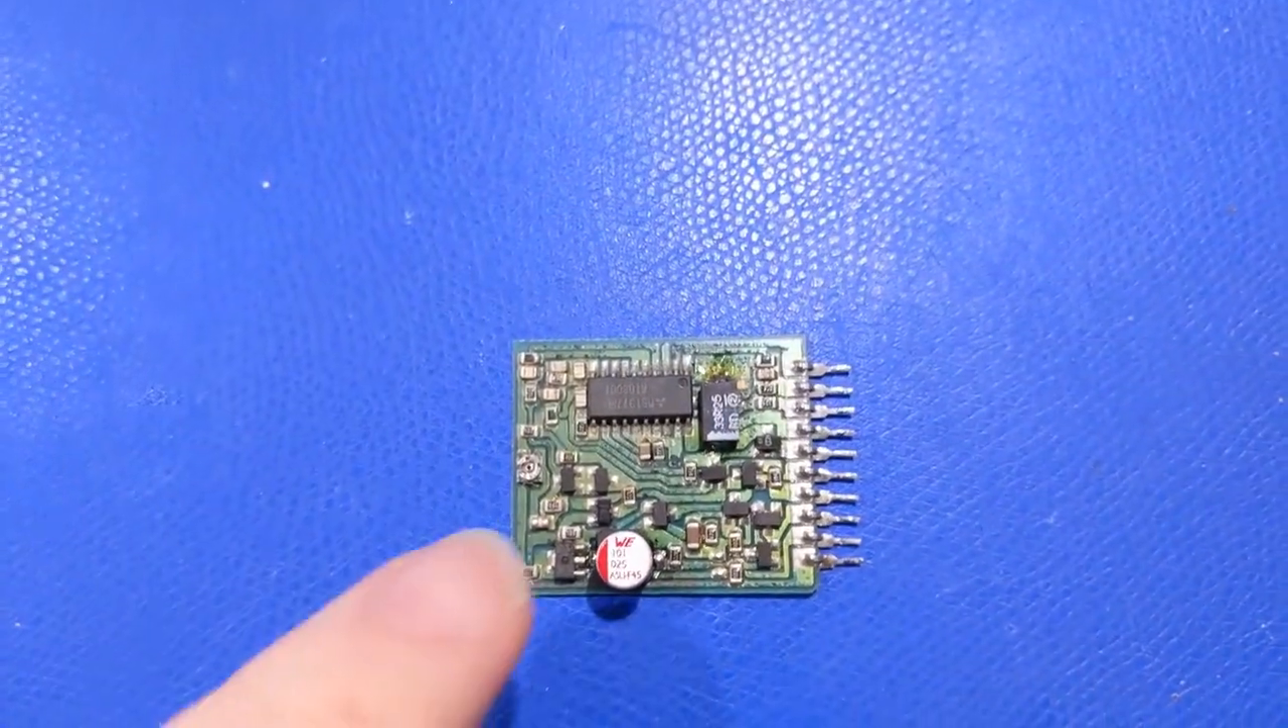I didn't have a tantalum for over here so I just used this polymer cap.